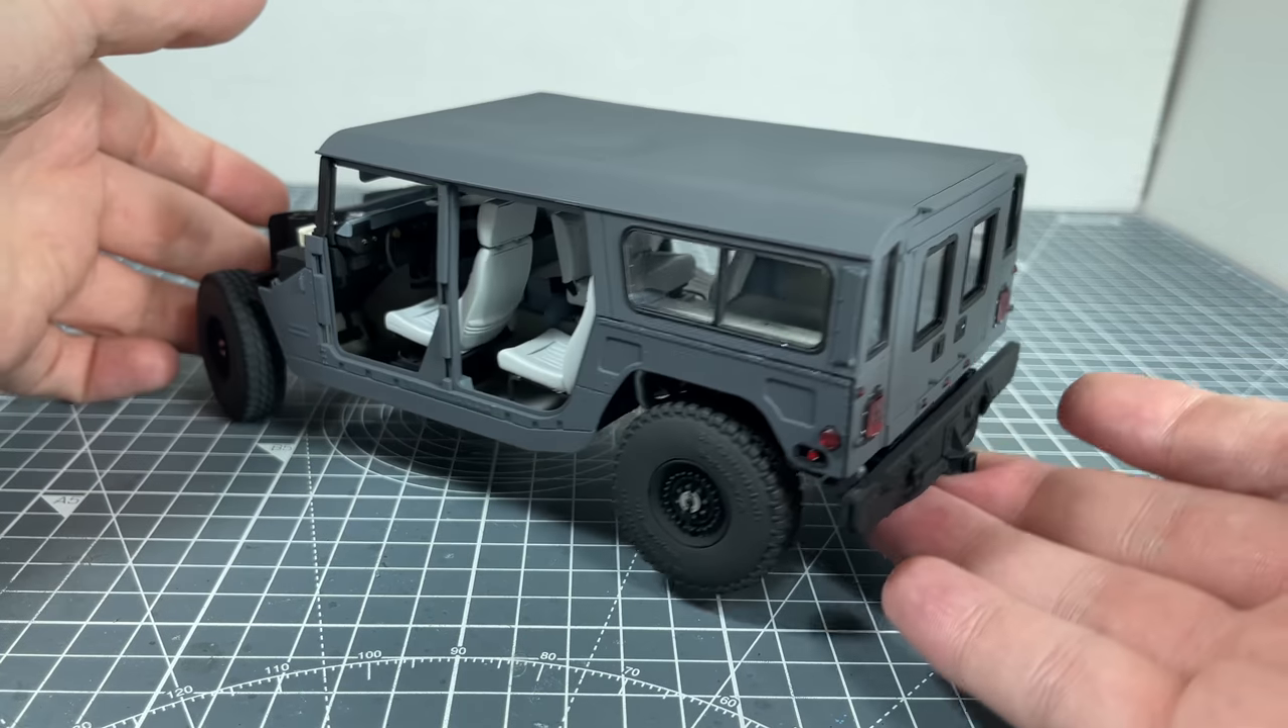There was a little back and forth, but eventually I managed to mount the roof okay, and all the panels lined up.